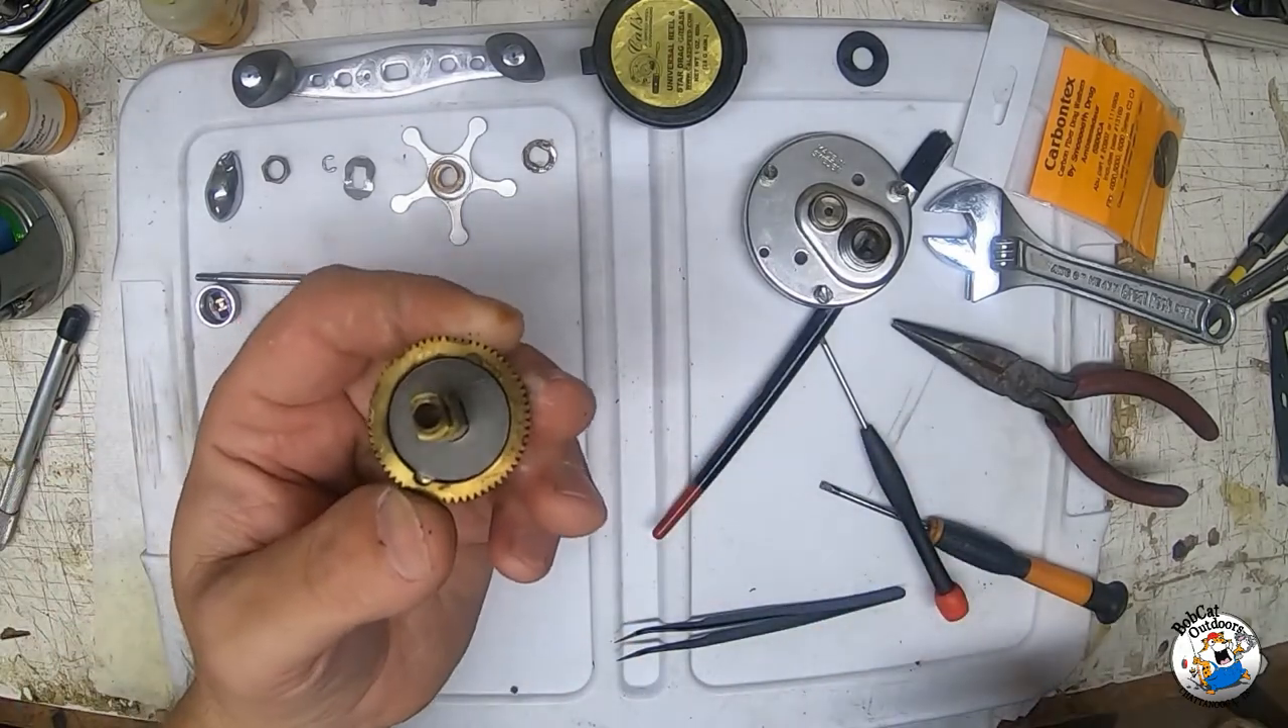So i've taken the cog out the whole uh gear out and i'm going to tap it see if i can free that one up.